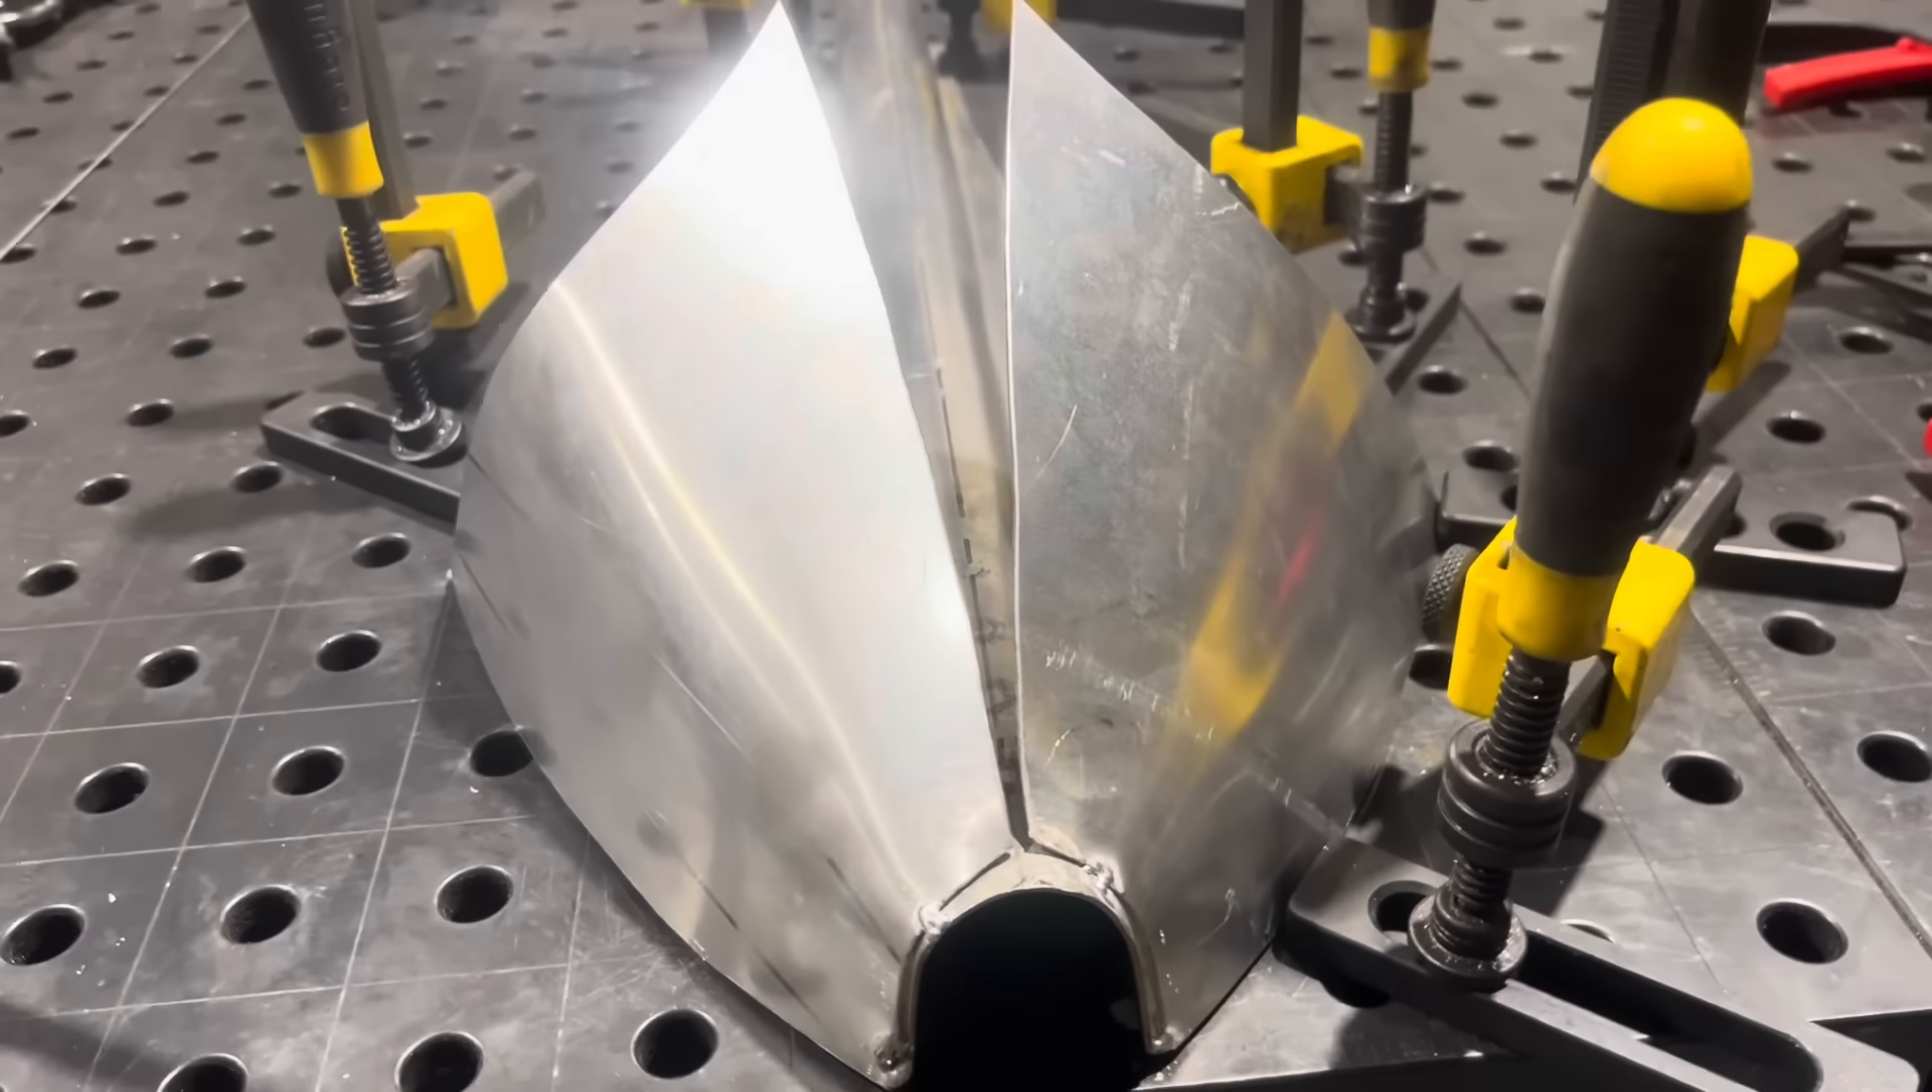And so, there's those two front panels bent and tack welded onto the tank.